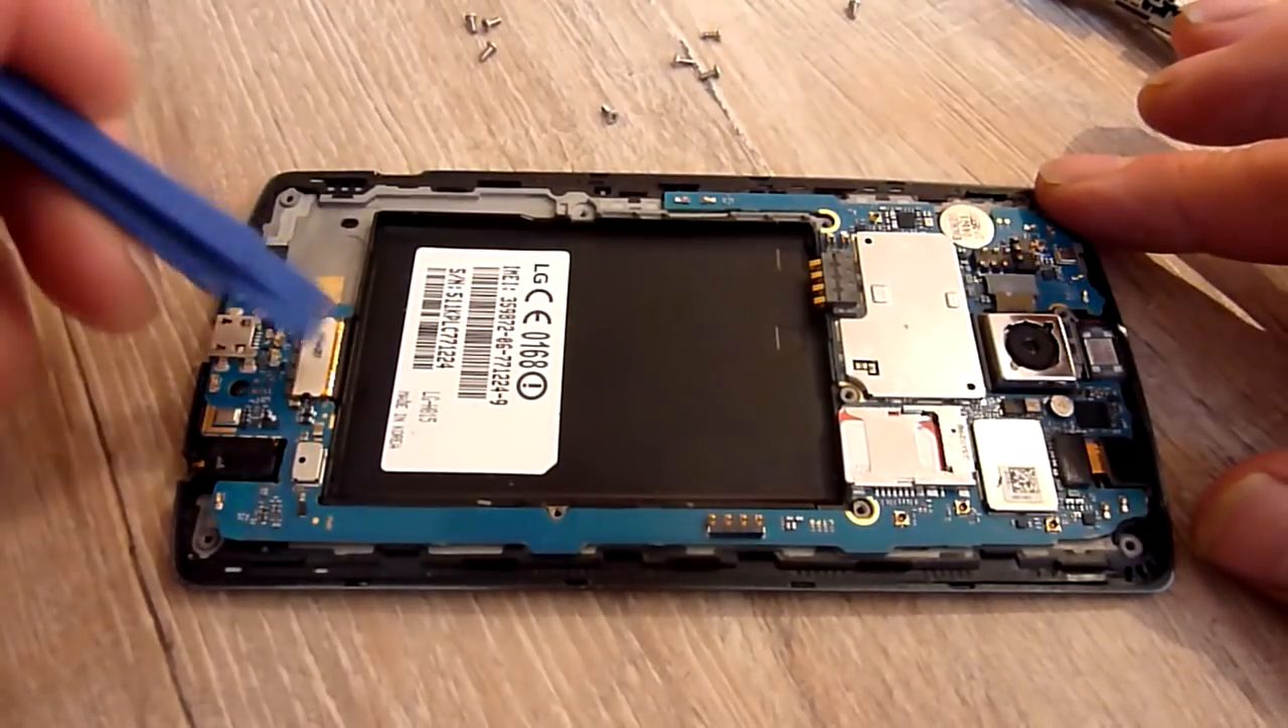OK, so we've got the back open.